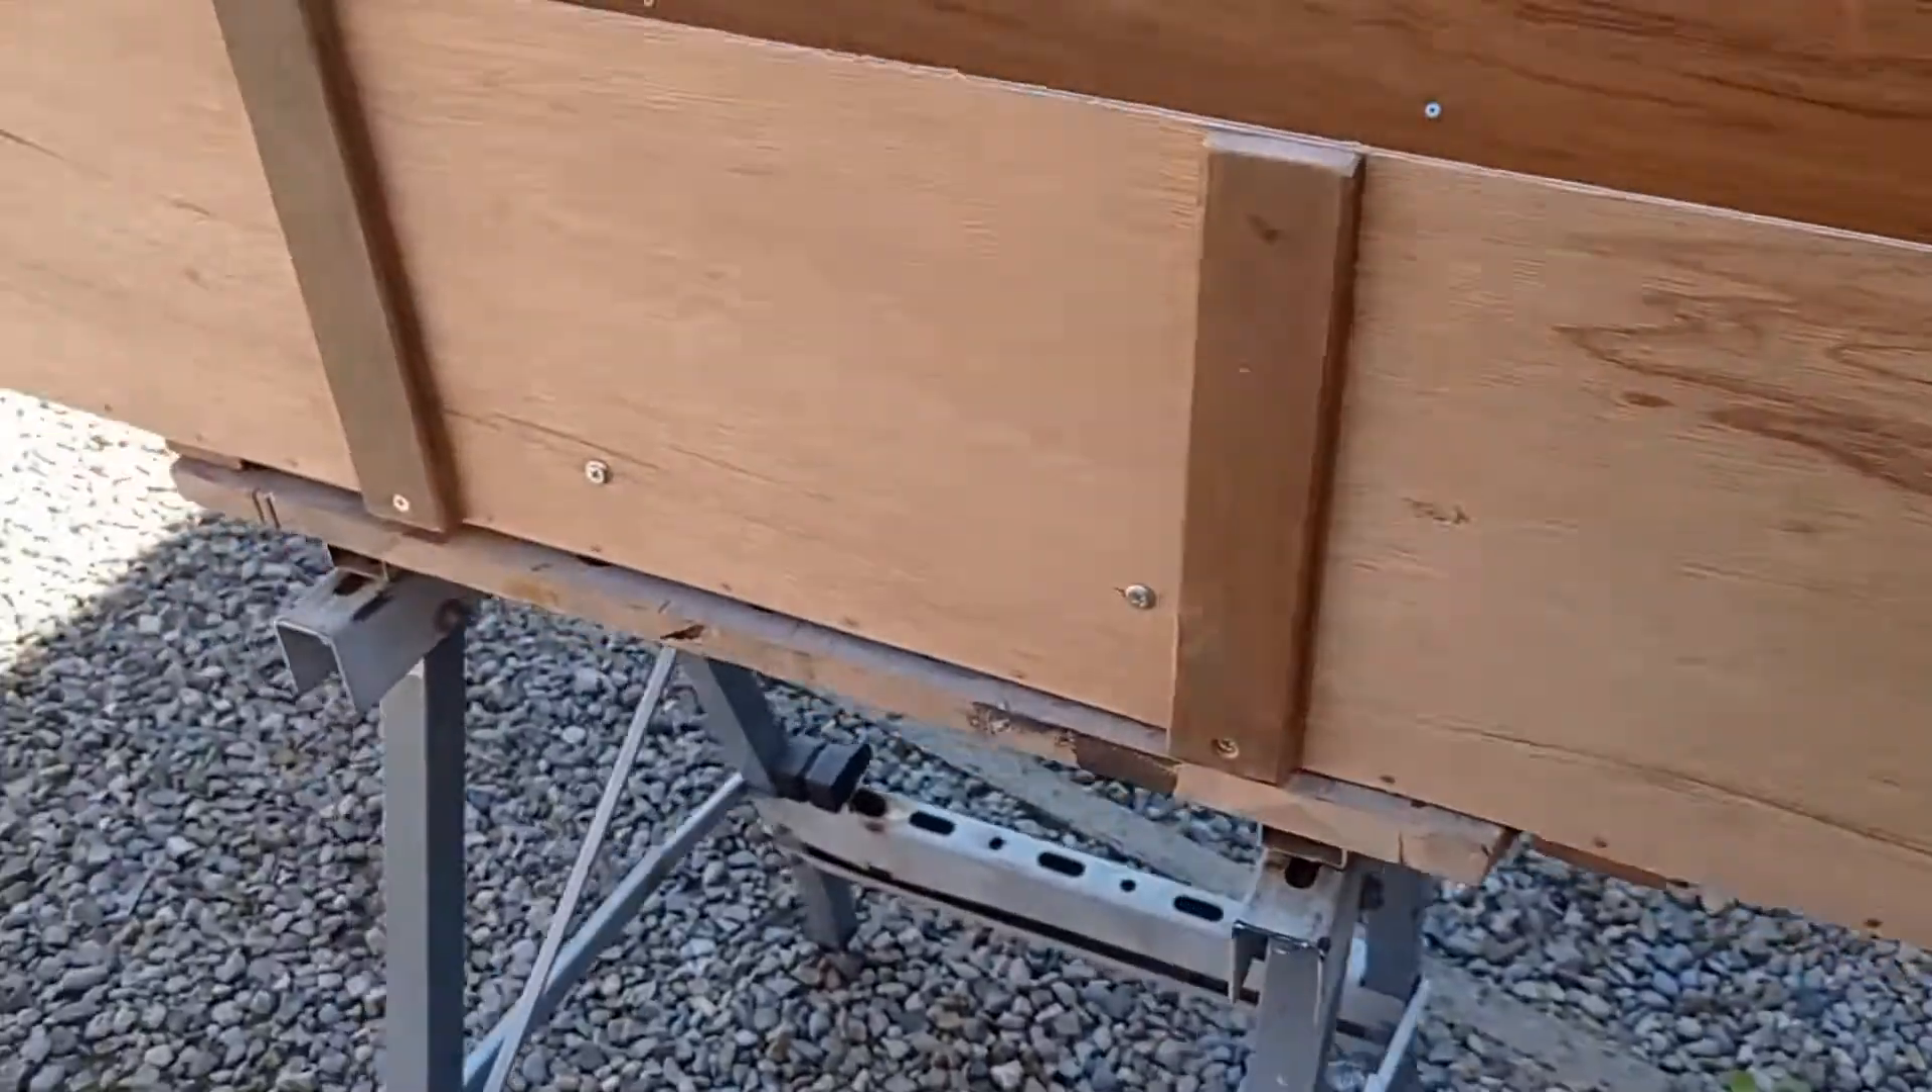Then we've got the uh side uprights on and the box is looking pretty good now.